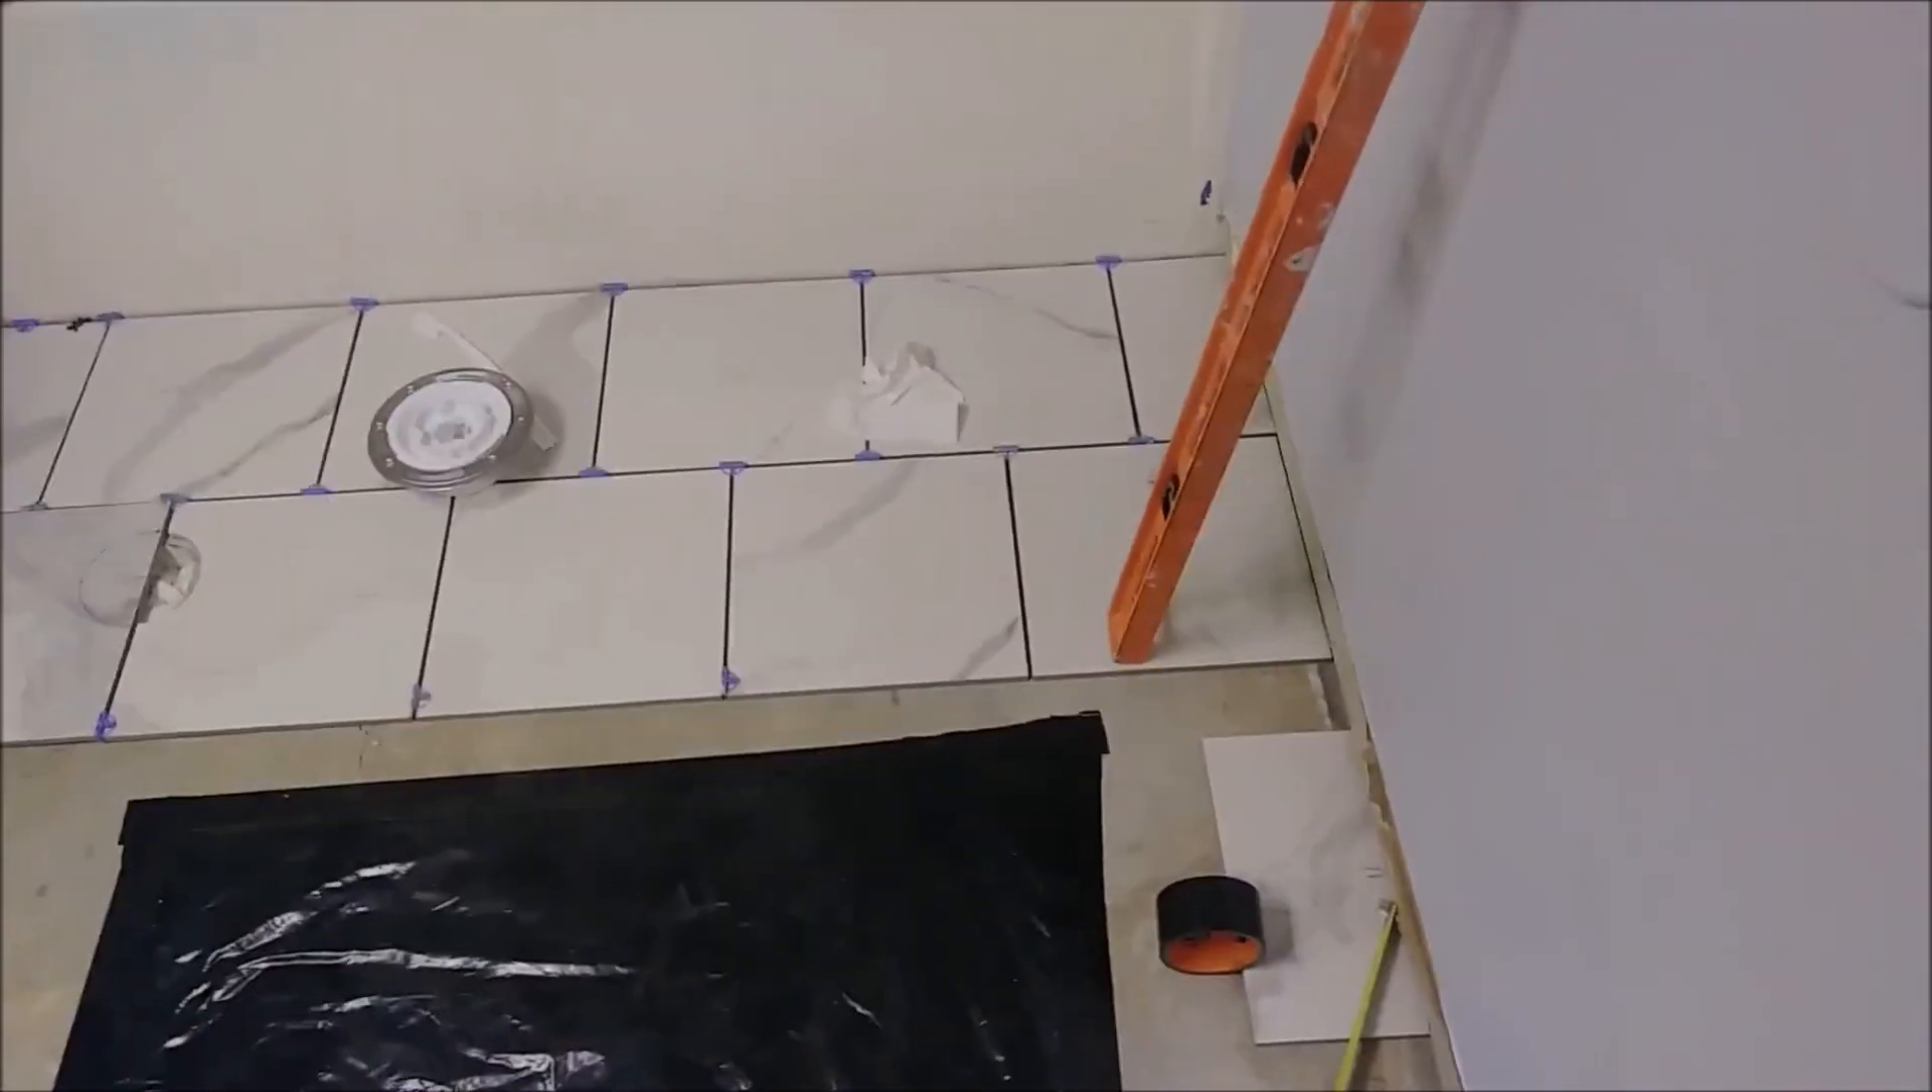My intention is to put tiles here and I just started to put them.